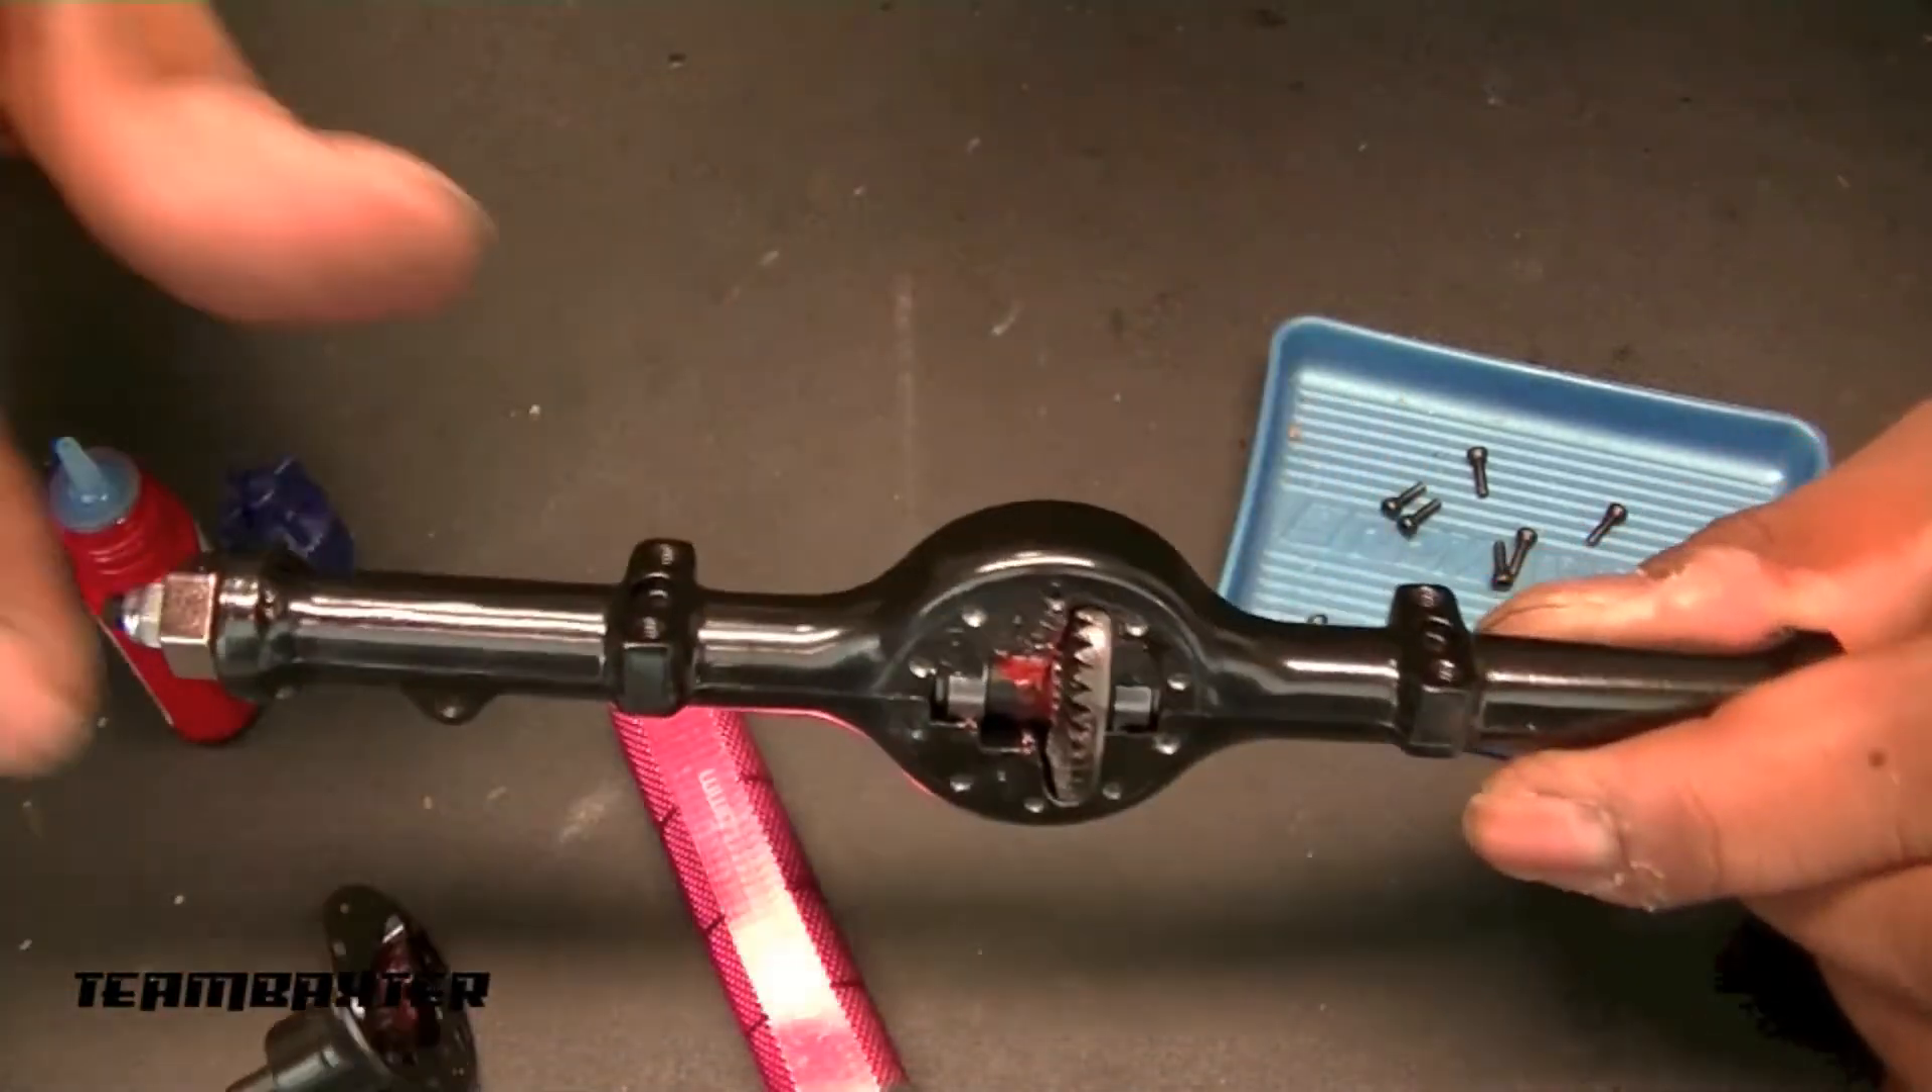So I took the end cap off of the rear axle.